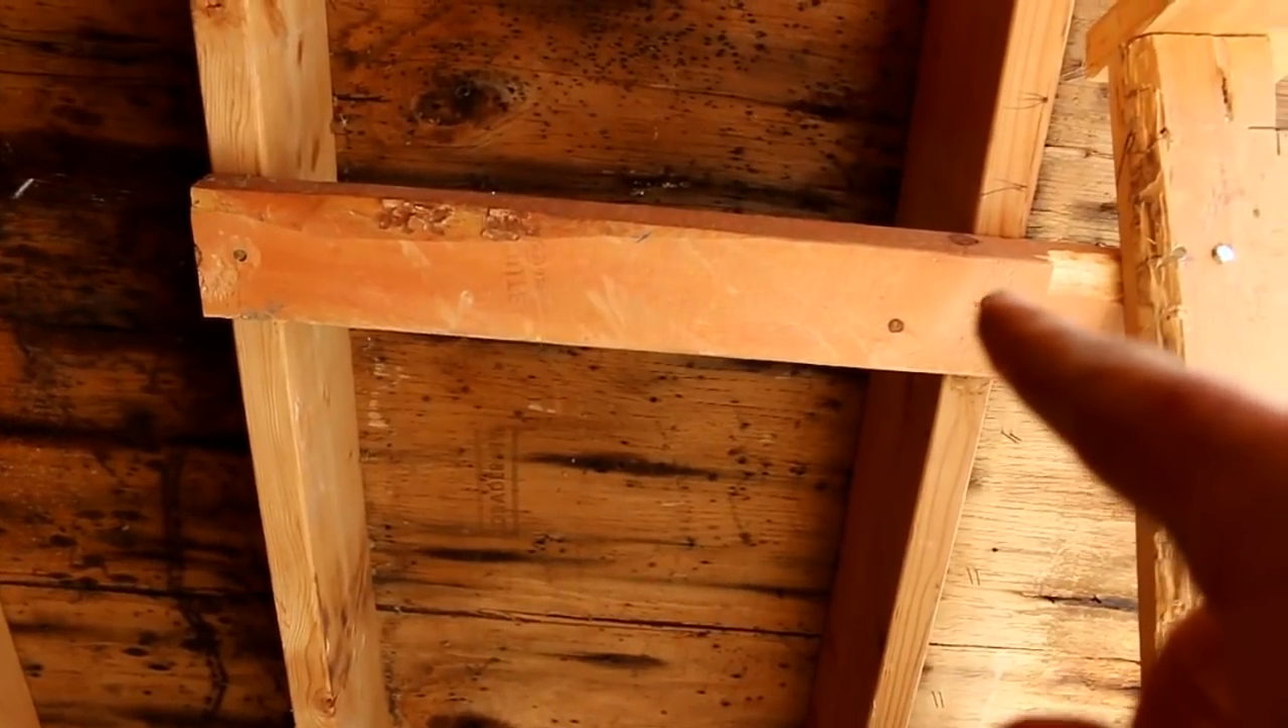So, what I did is I just bolted in this 2x4 here, and the same thing on the other side.